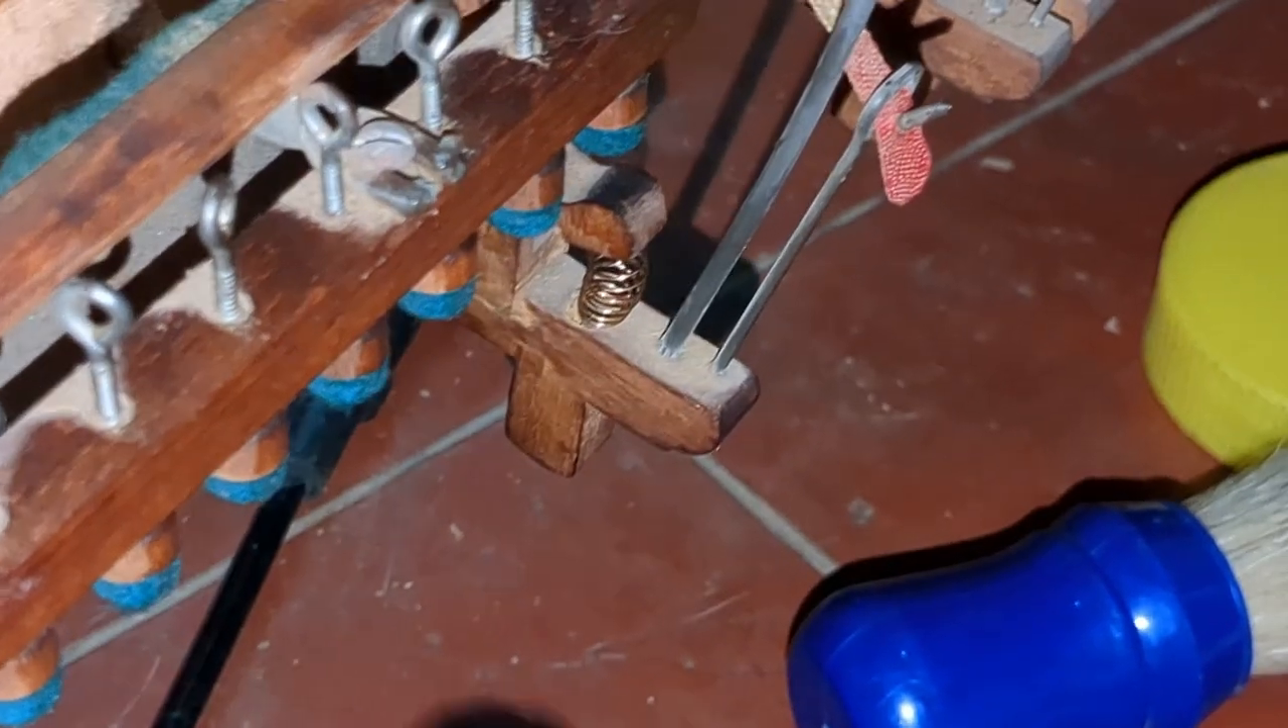I've put on a sparkly new spring just here.